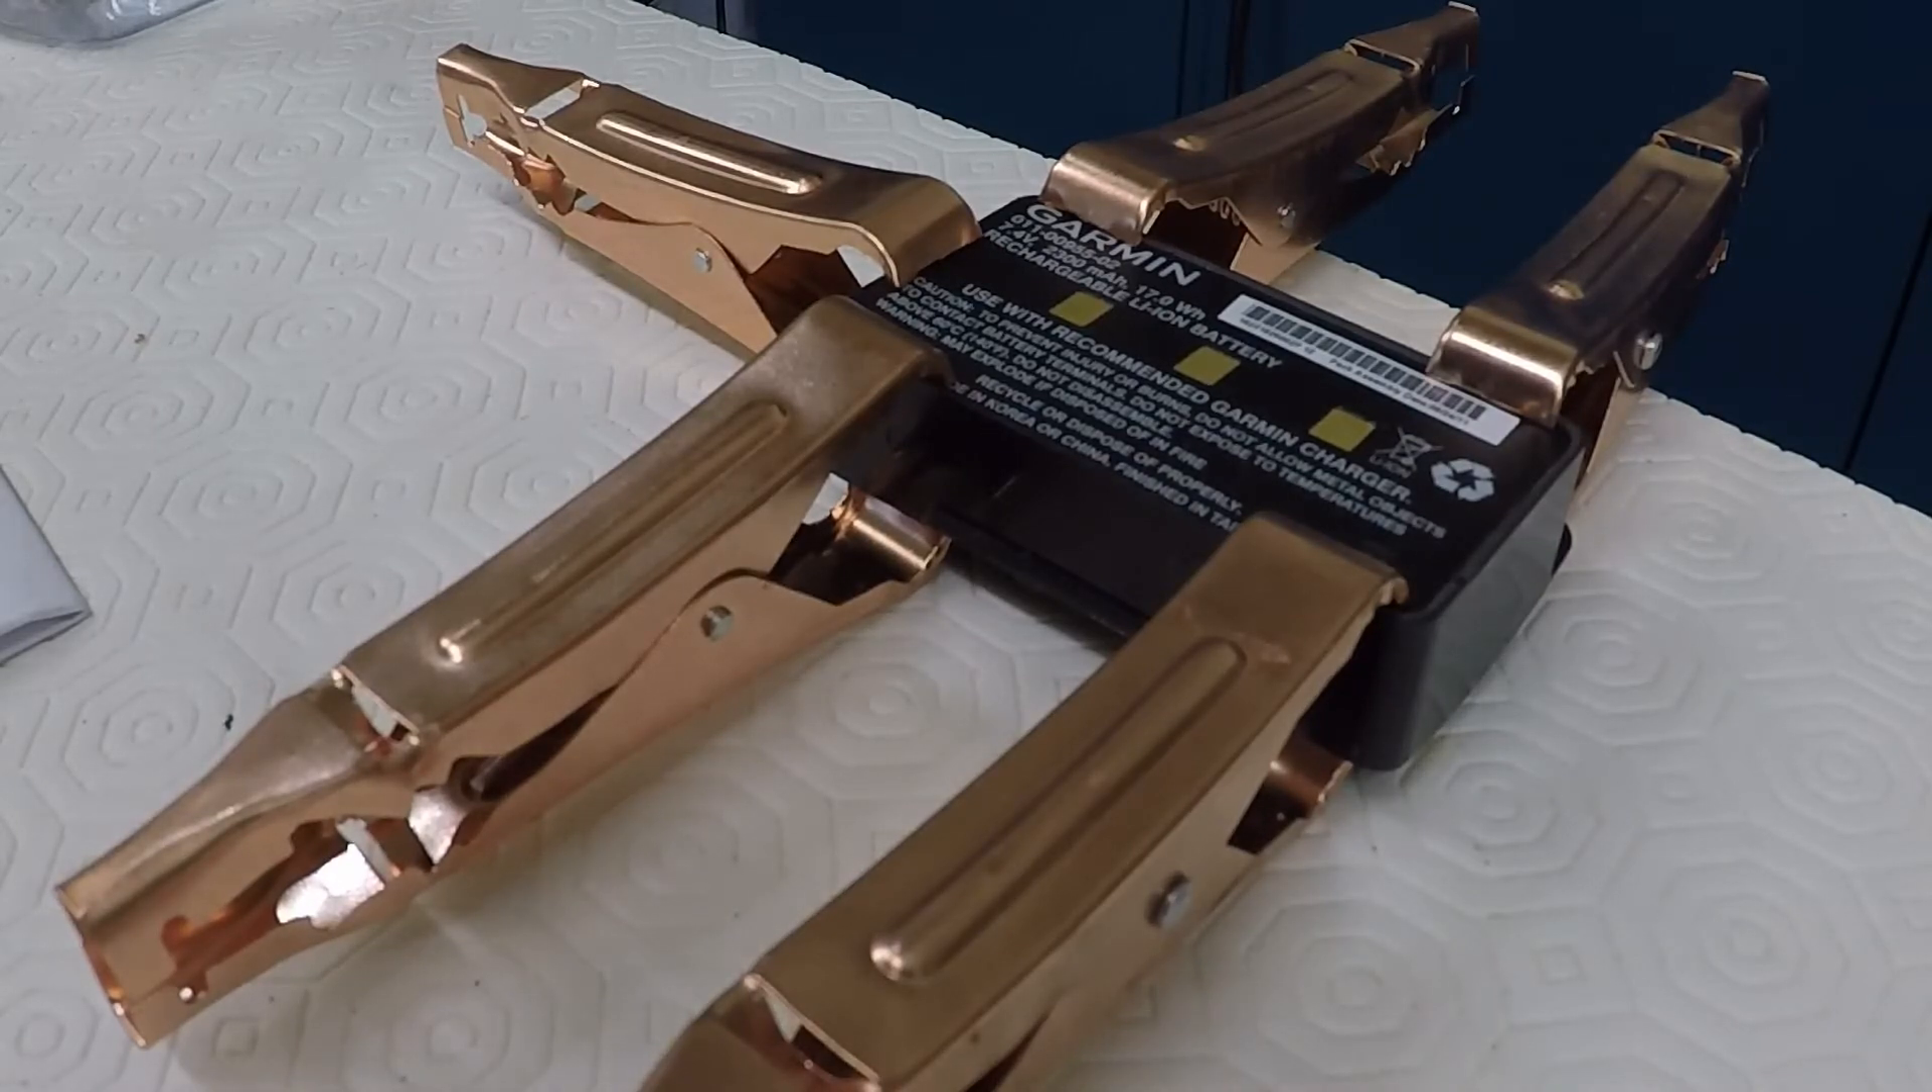I've just applied some very light clips around the outside here, just to hold it in place while the adhesive goes off.